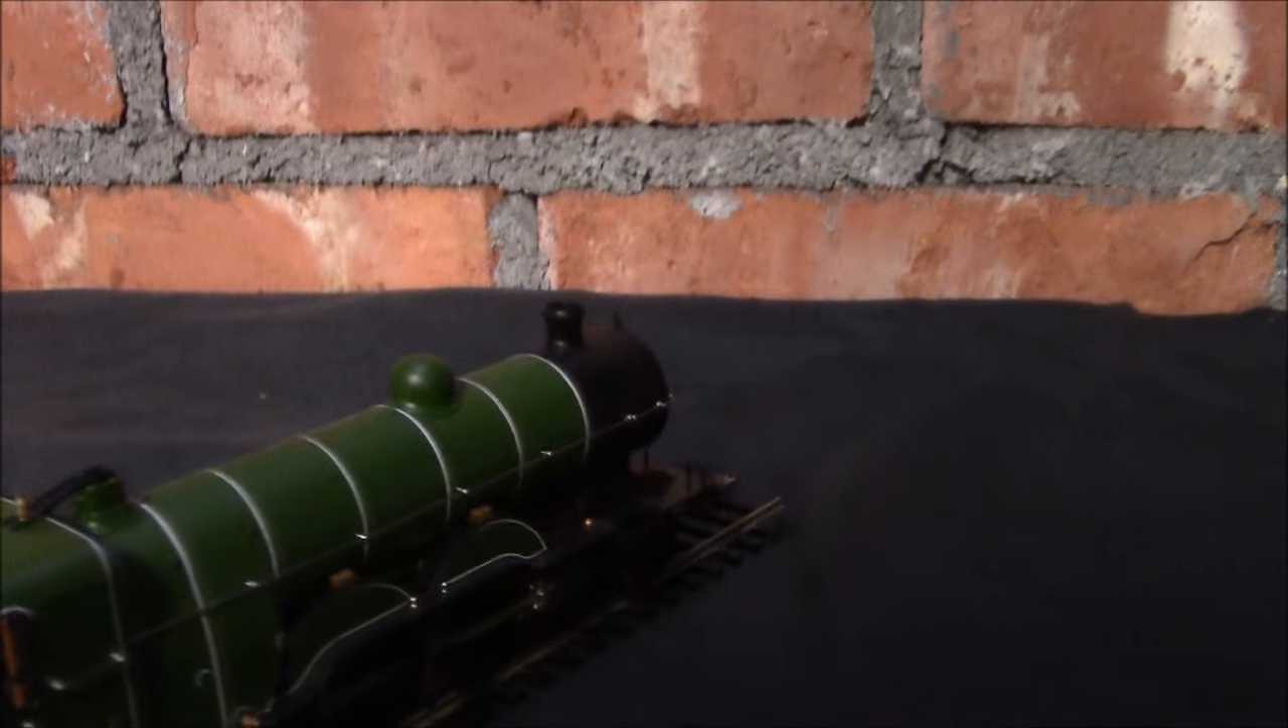Quite a large gap from the dome to where the whistle and safety valve is isn't it.